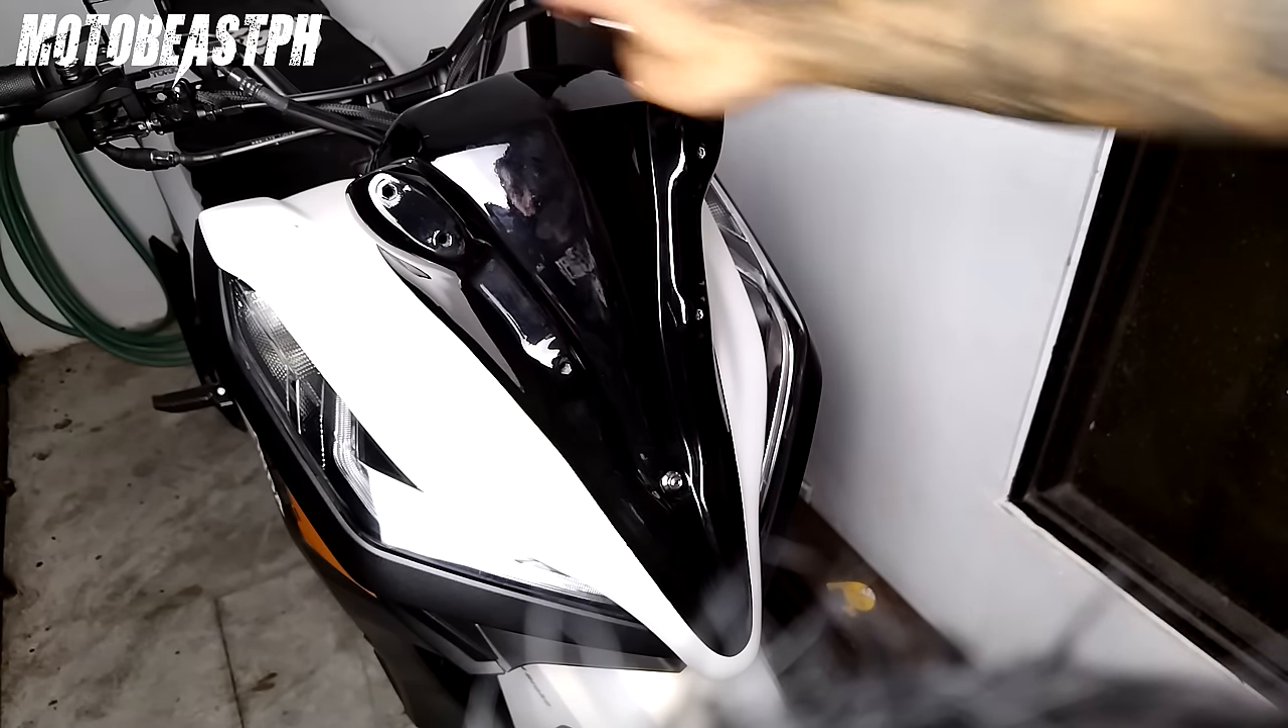Ayan. Nakabit na natin yung custom mask natin.